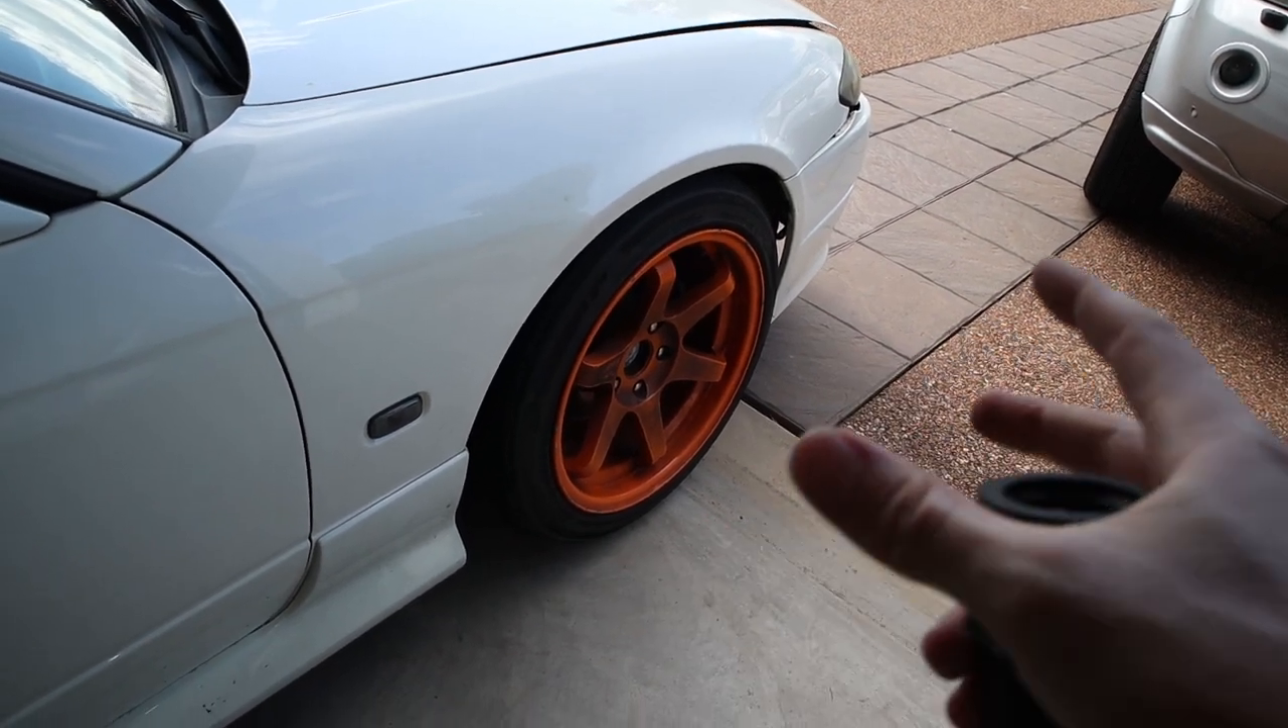We can definitely tuck it in at the top but as you can see there's uh there's a lot of wheel and tire sticking out down the bottom.